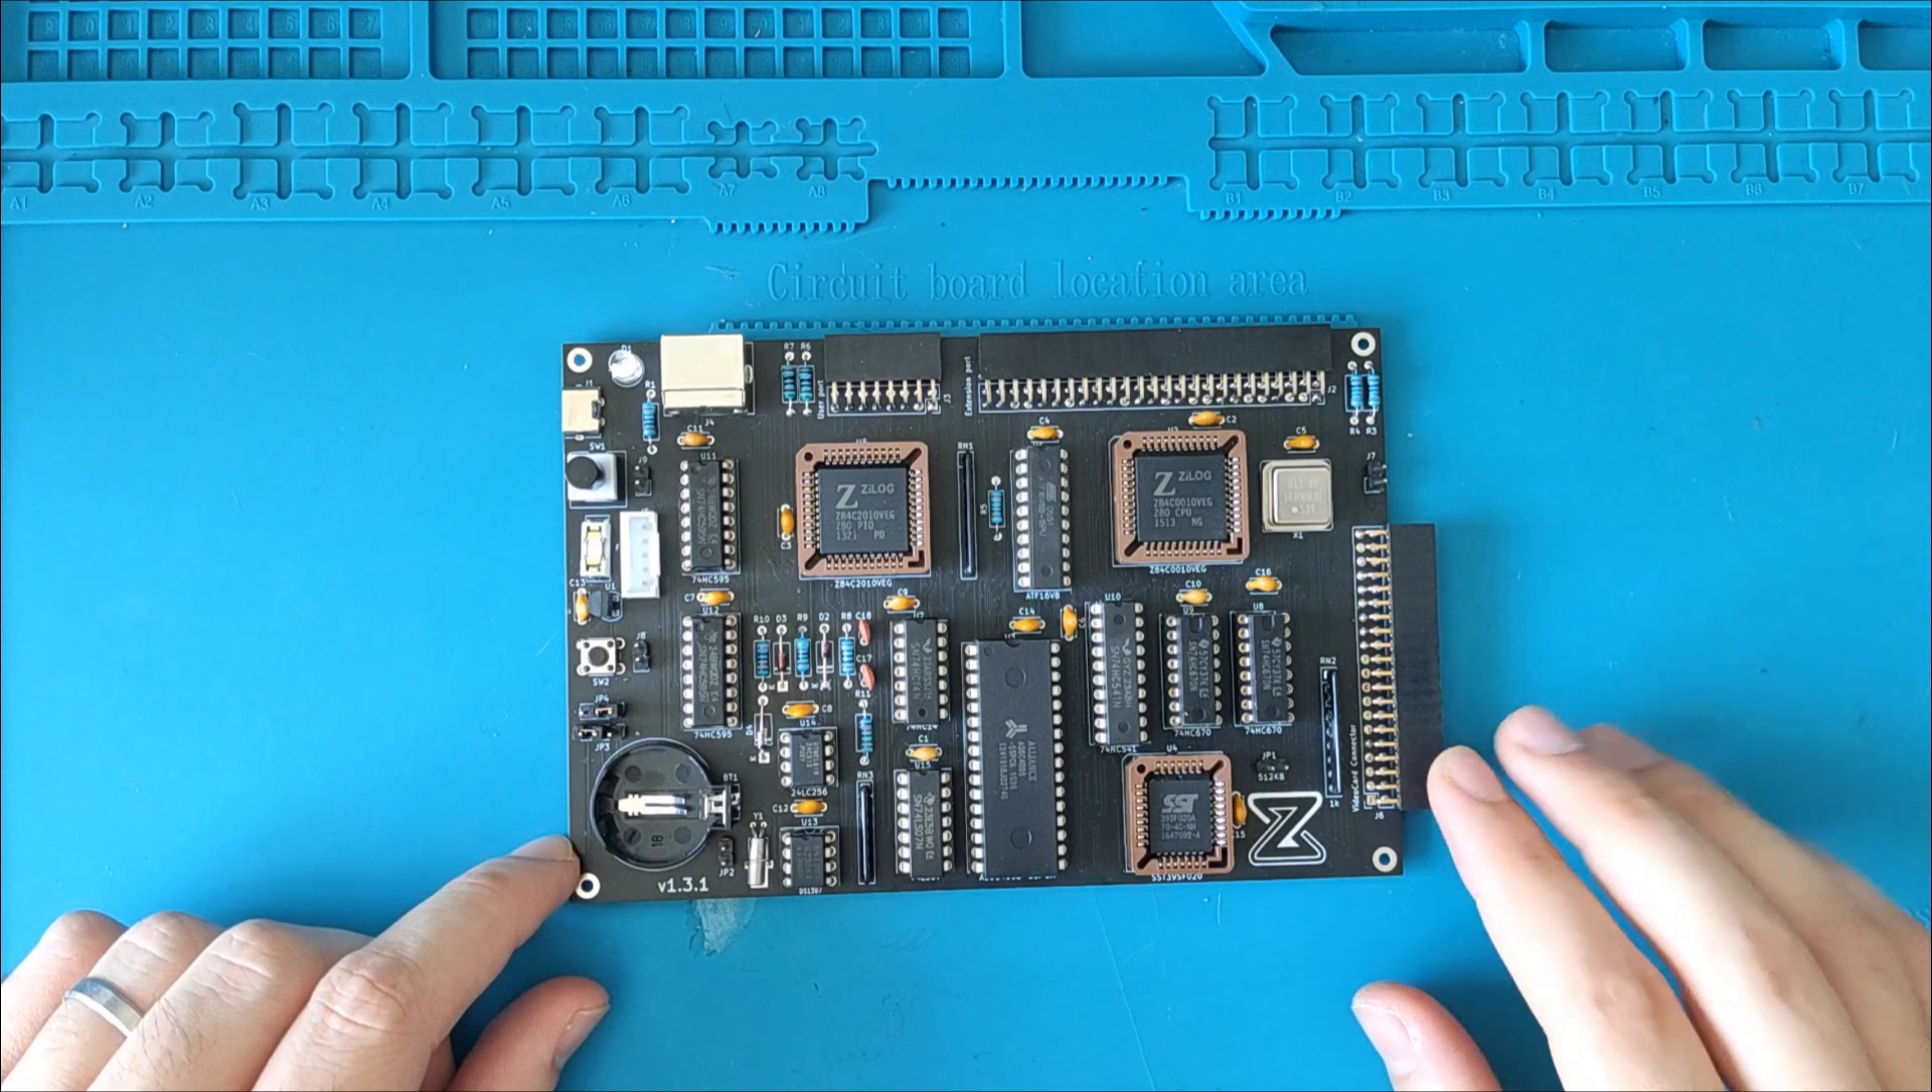This is what I the board should look like after populating all the chips.